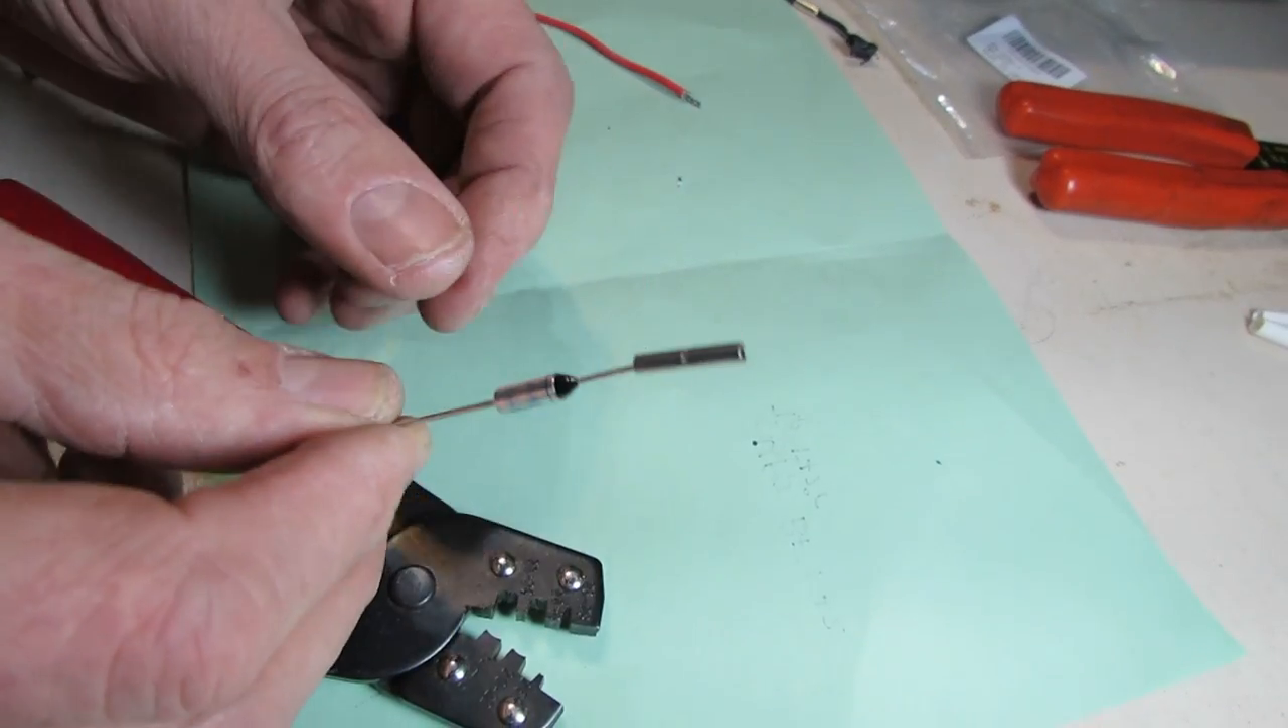I've got my fuse crimp on the end of the fuse, and I'm going to try to give a test crimp here with these crimpers.